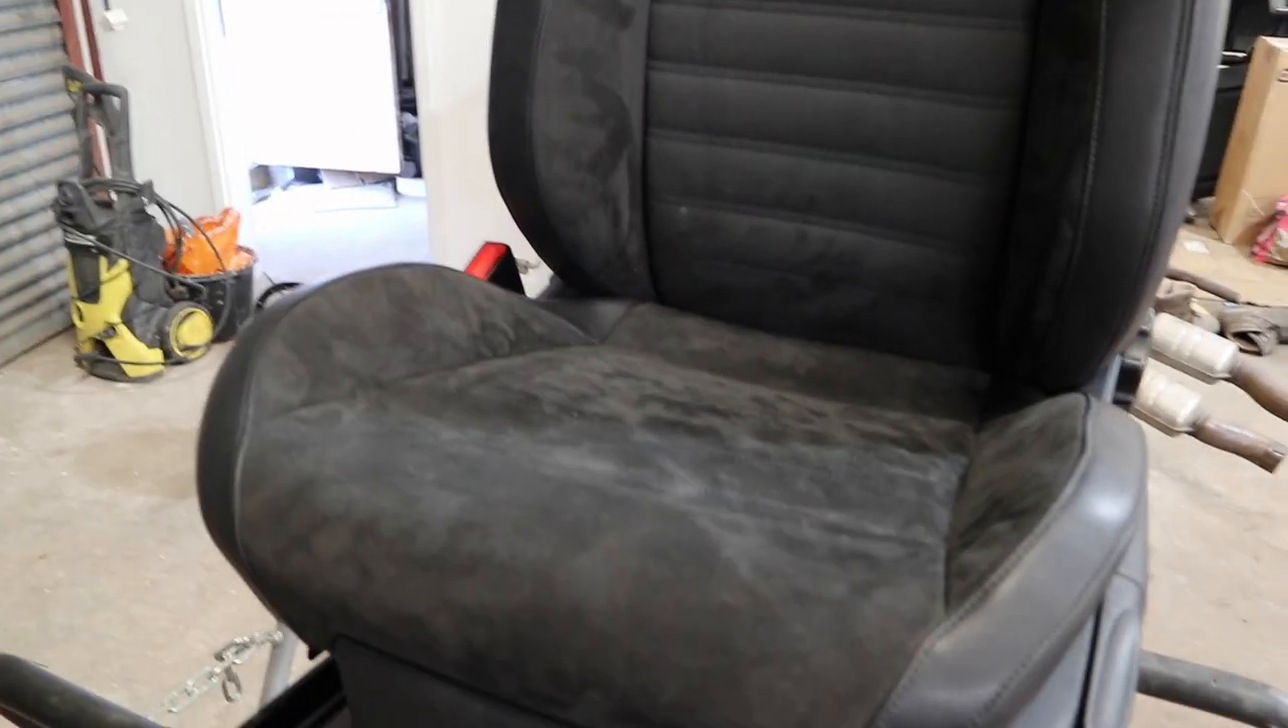Here's the seat all completely back together now all trims on properly and as you can see all fabric now in position.